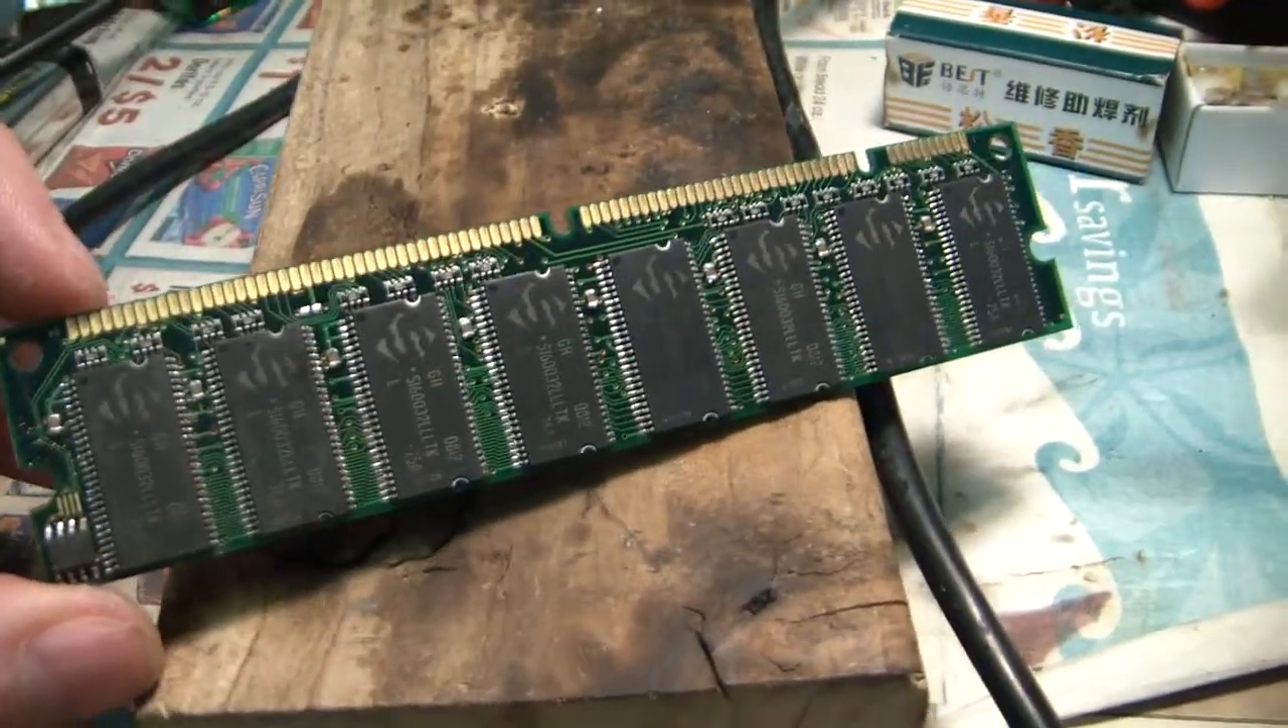Here's the final product all eight larger capacity chips are onto the PCB.